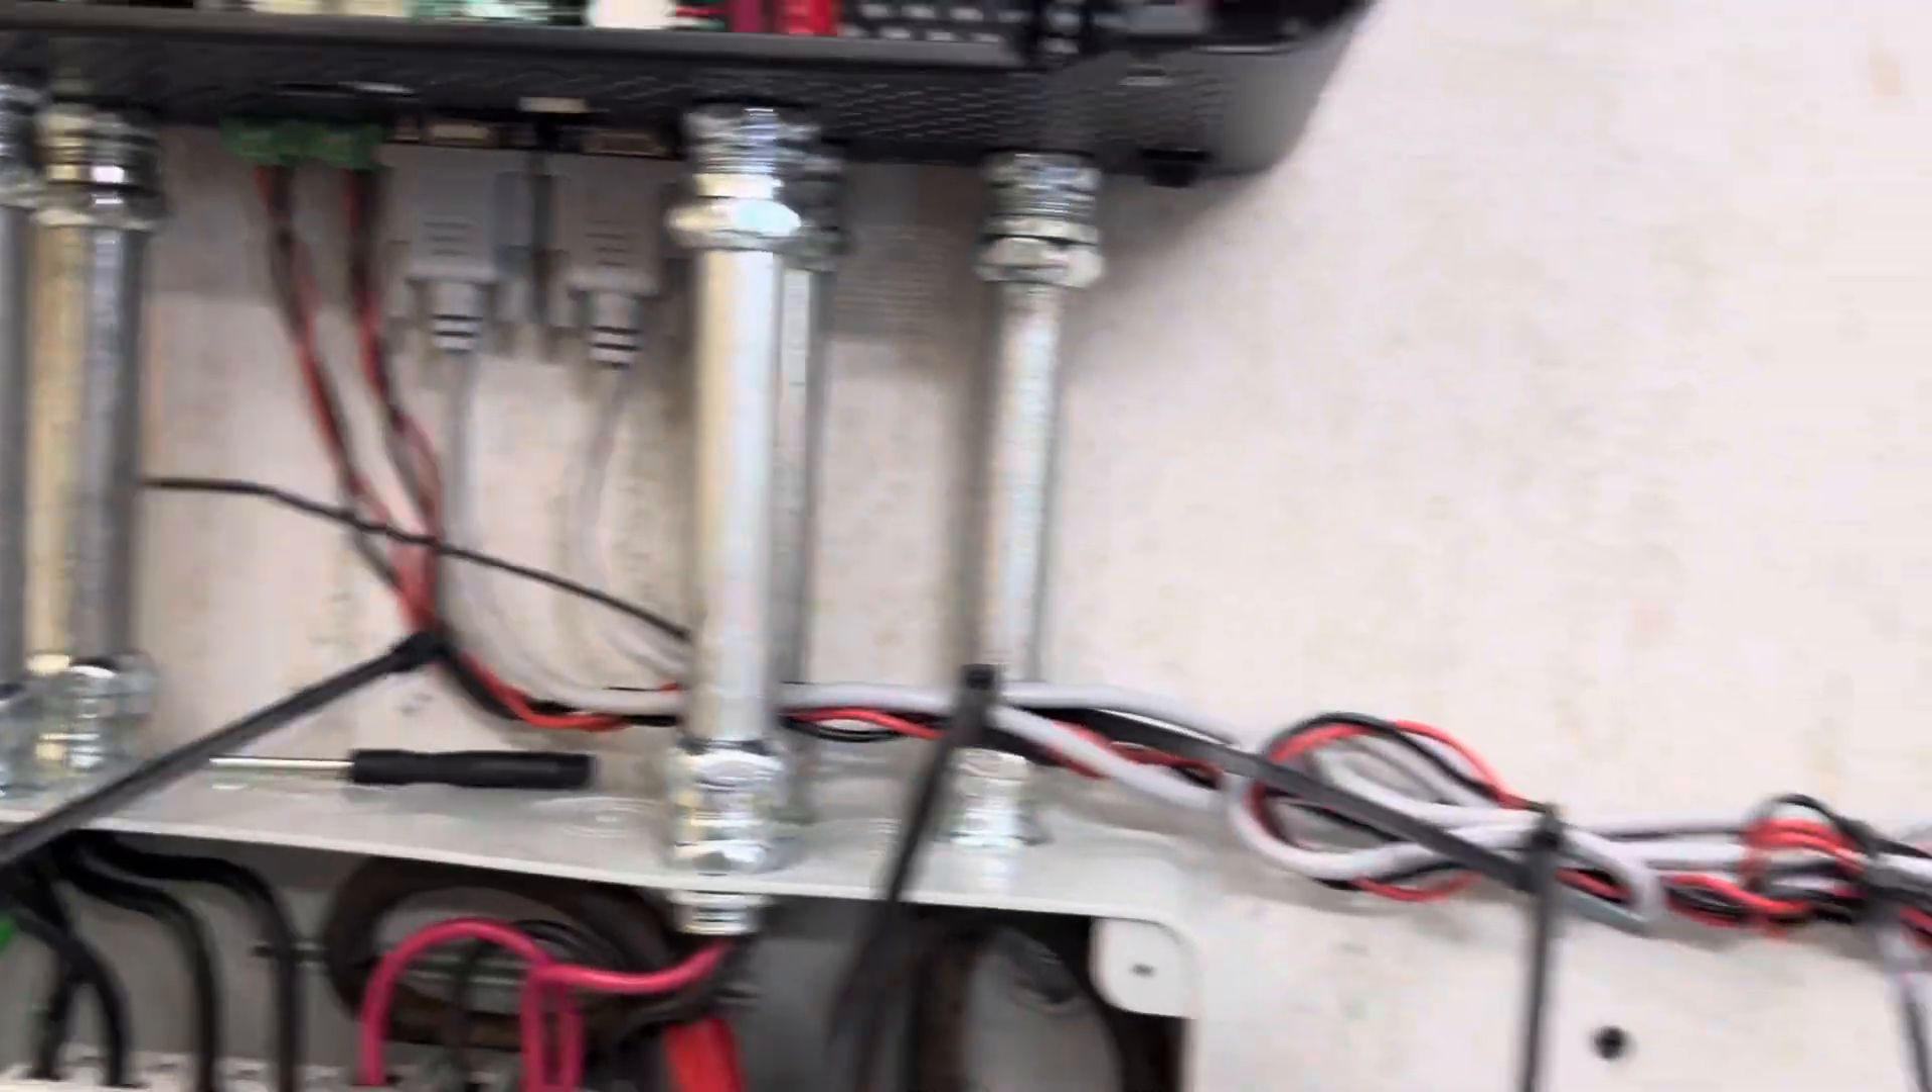All these special control wires here have connectors on them so I wasn't able to put those in conduit.